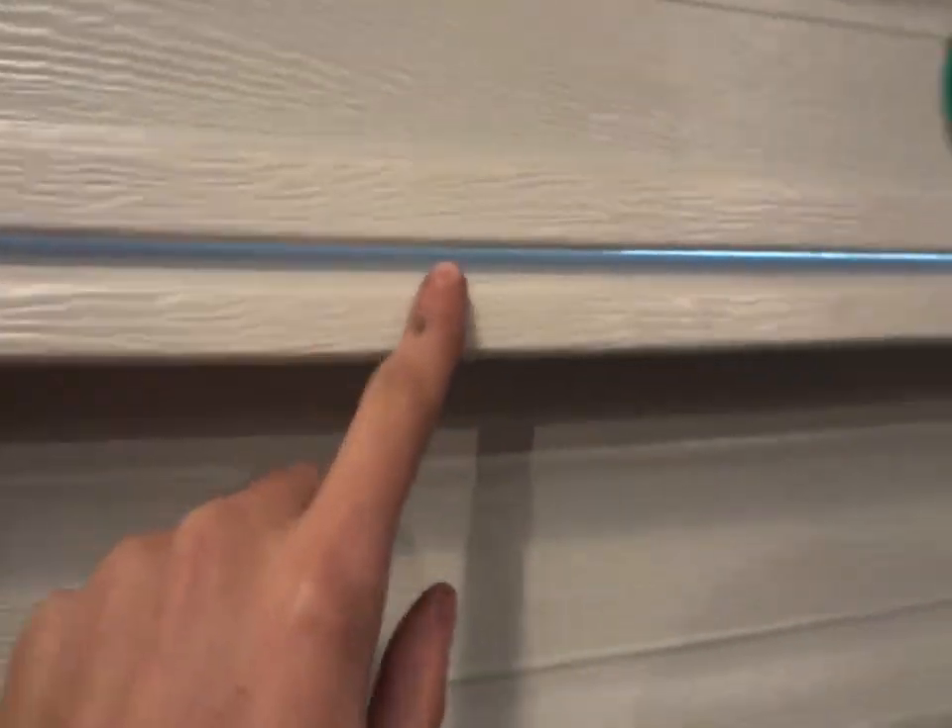See the friggin' seam? You can see the daylight.